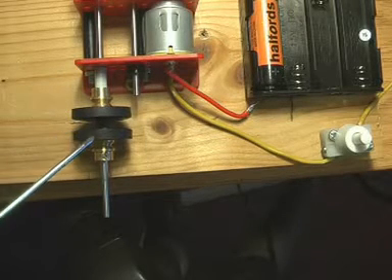Okay we've now got a sandwich two rubber washers with the former in between and that's looking okay.